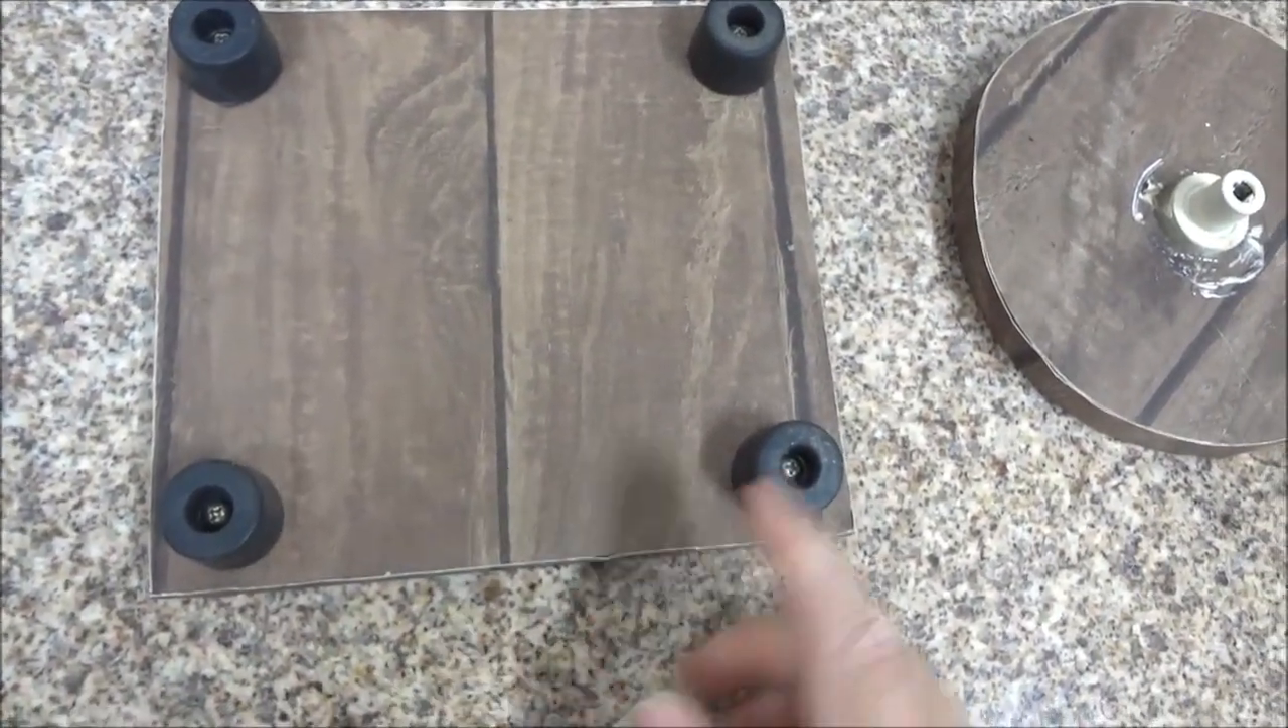Muito bem, já fixamos aqui os pés de borracha.